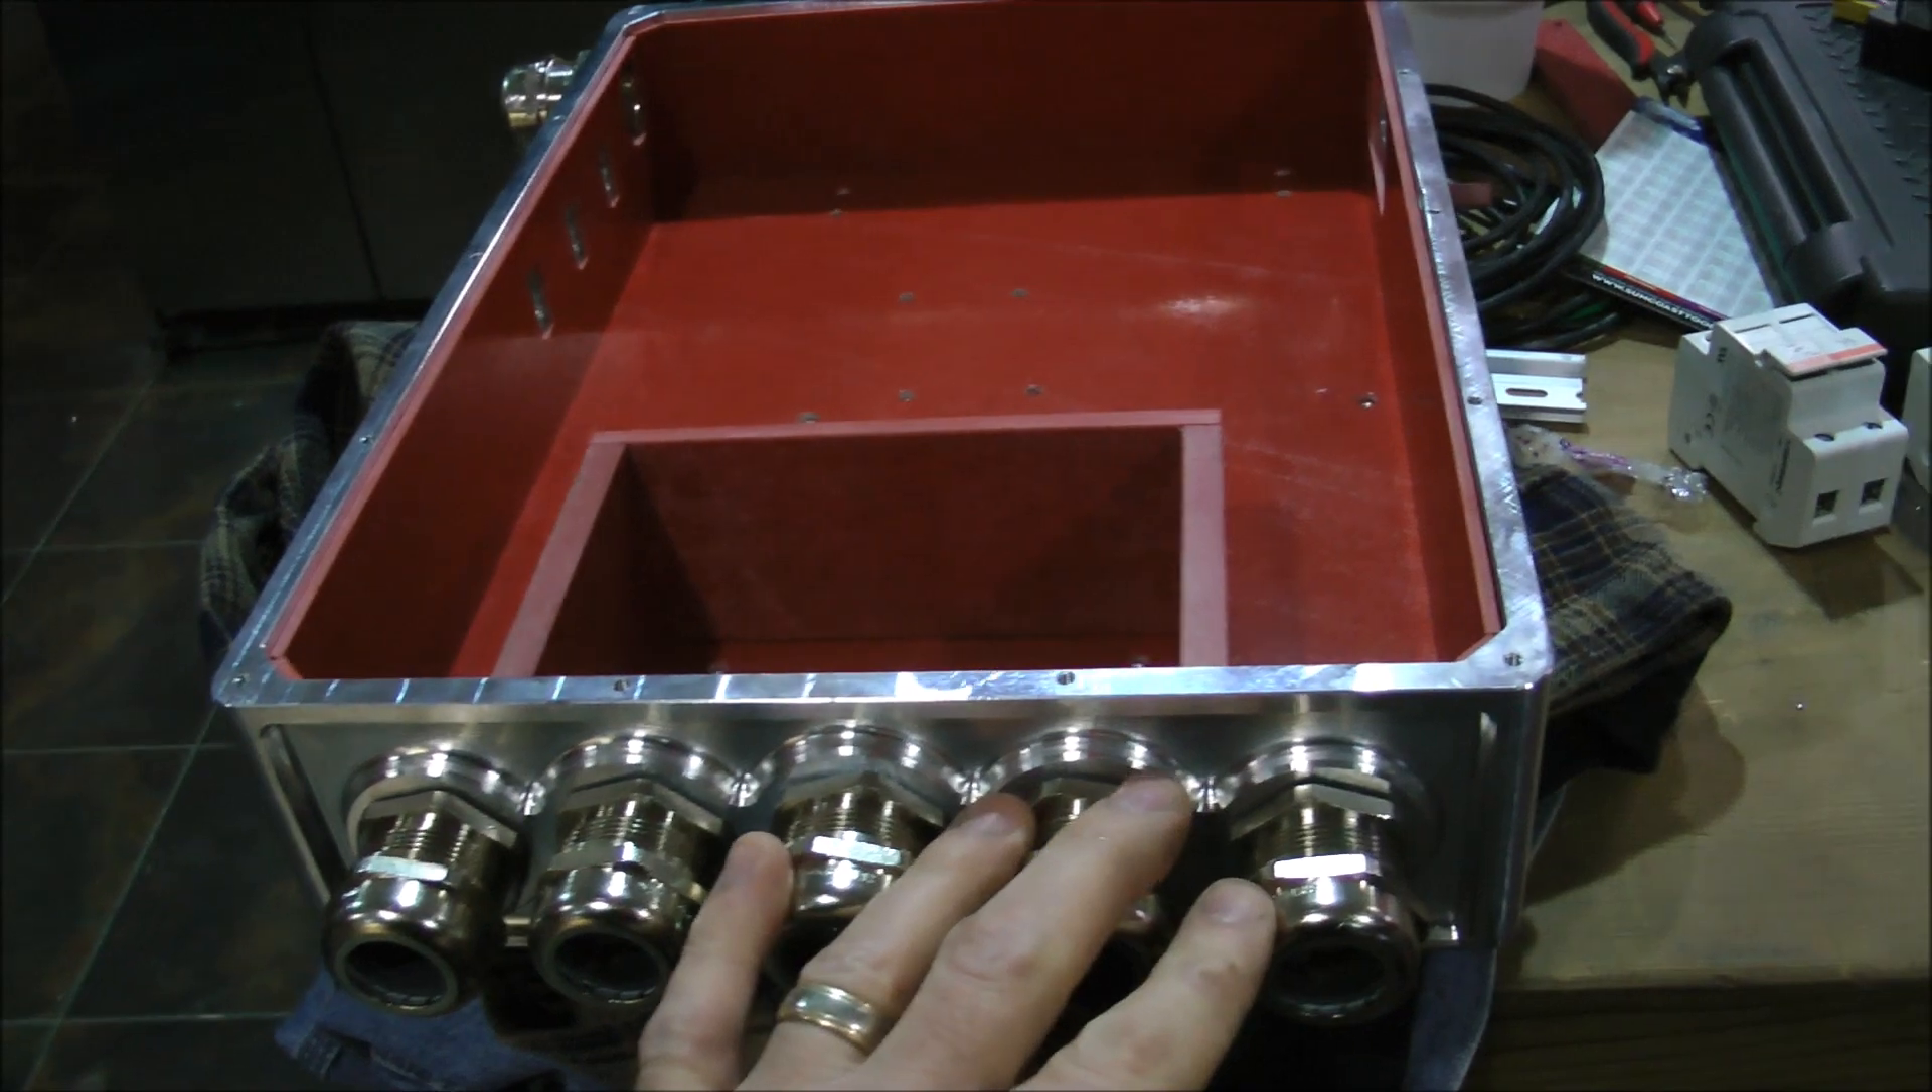So the cable gland holes have been drilled machined out and then cleaned with a tap and those fit perfectly.